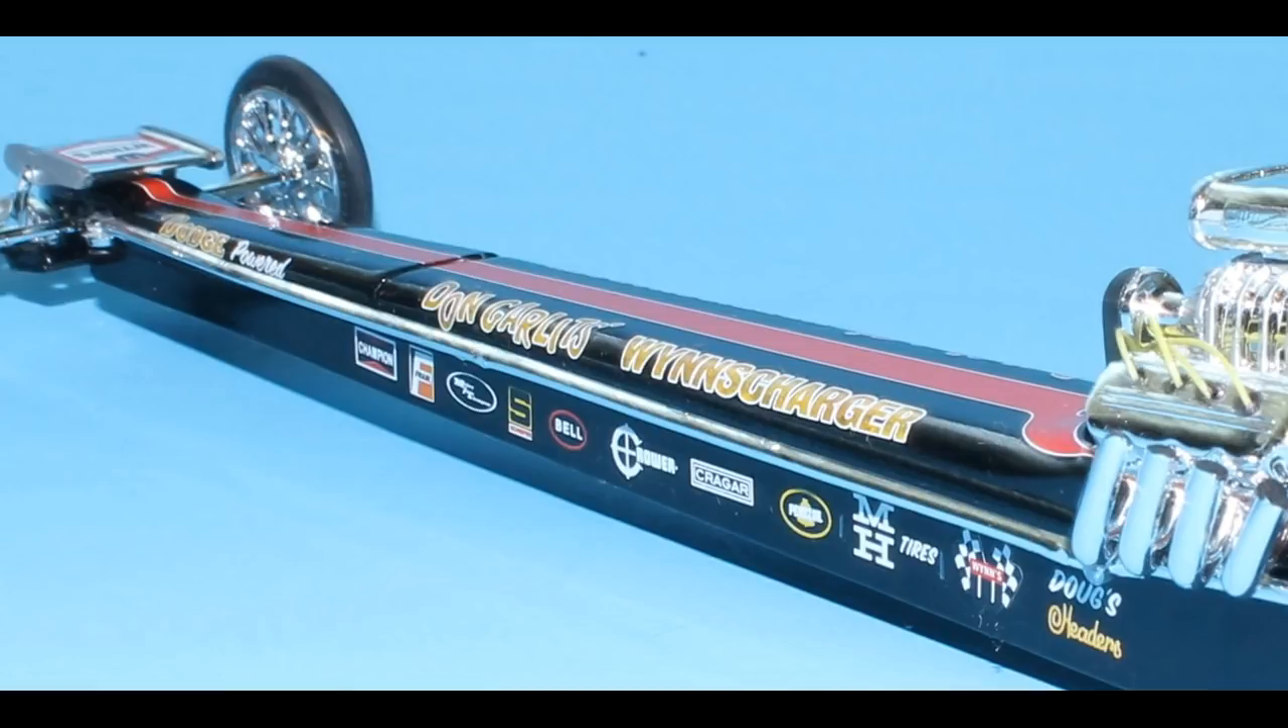Now, the instructions are pretty vague on the placement of the decals, so, as you can see, I put the sponsor decals here, and the stripes like that, as well as the script decals in position, where you see here.